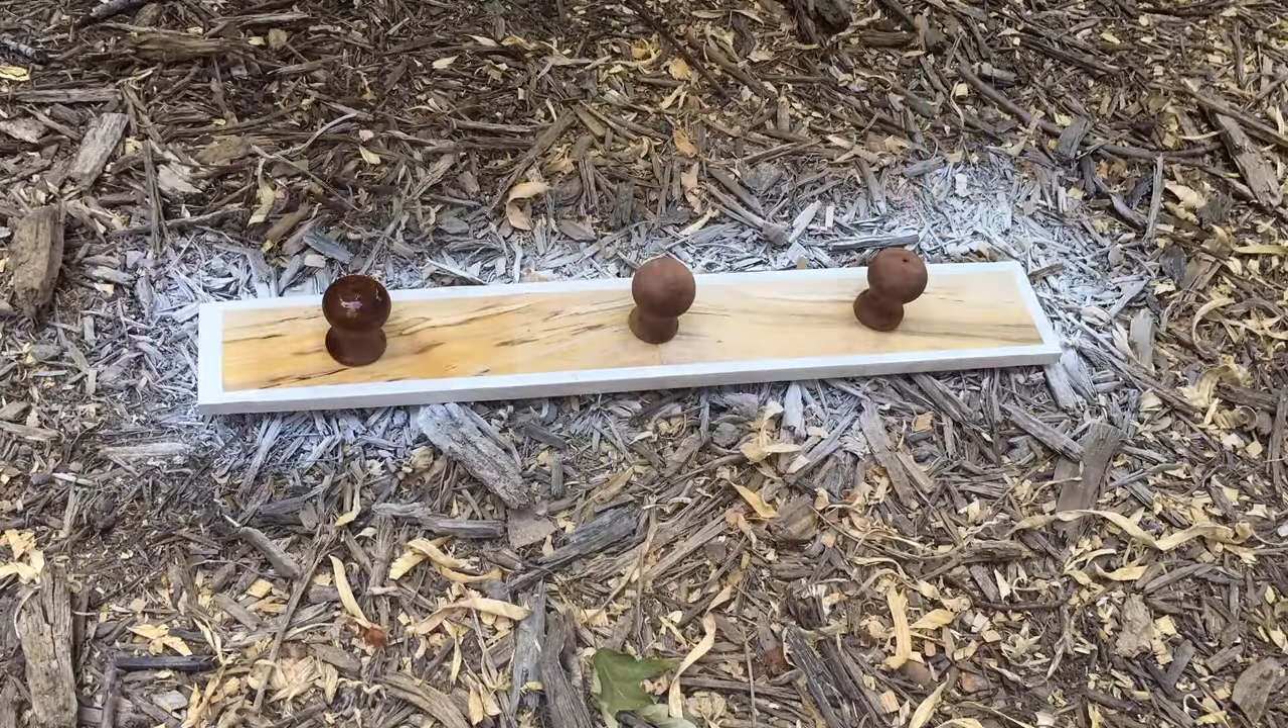So the hooks are glued in and the edge is painted.